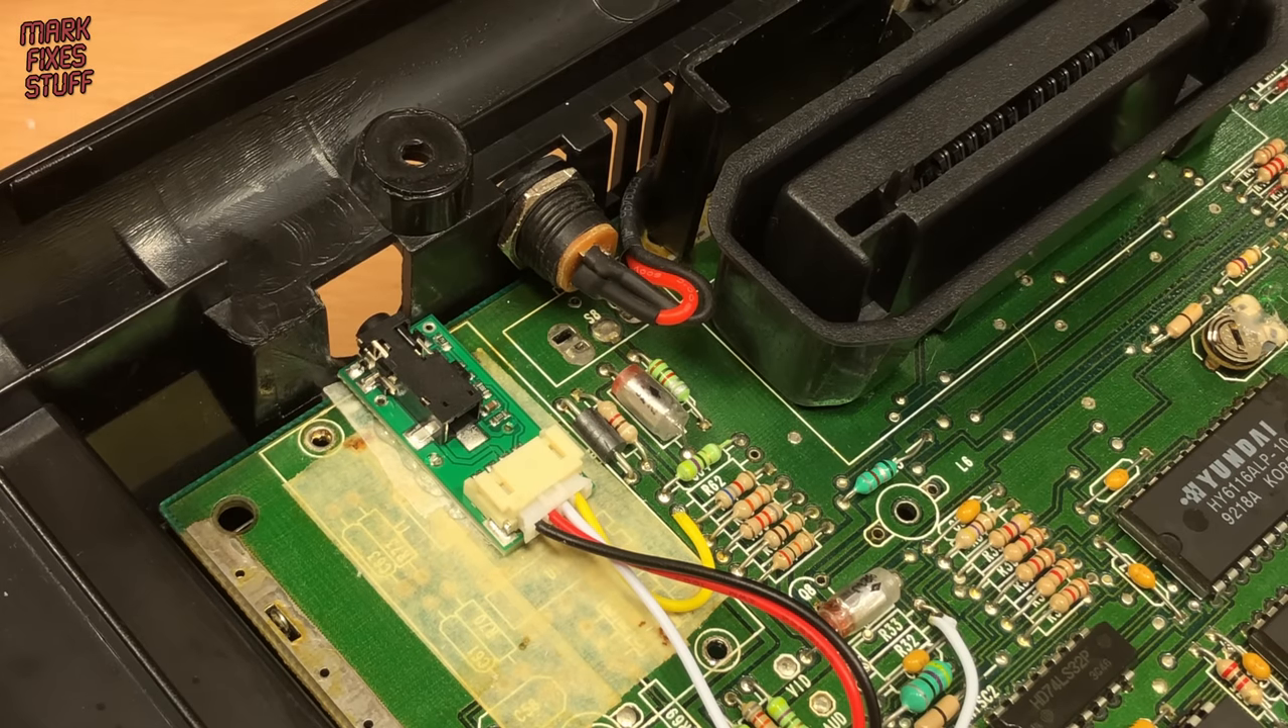Happier with the result than before, I put the connector plug into the mod board.